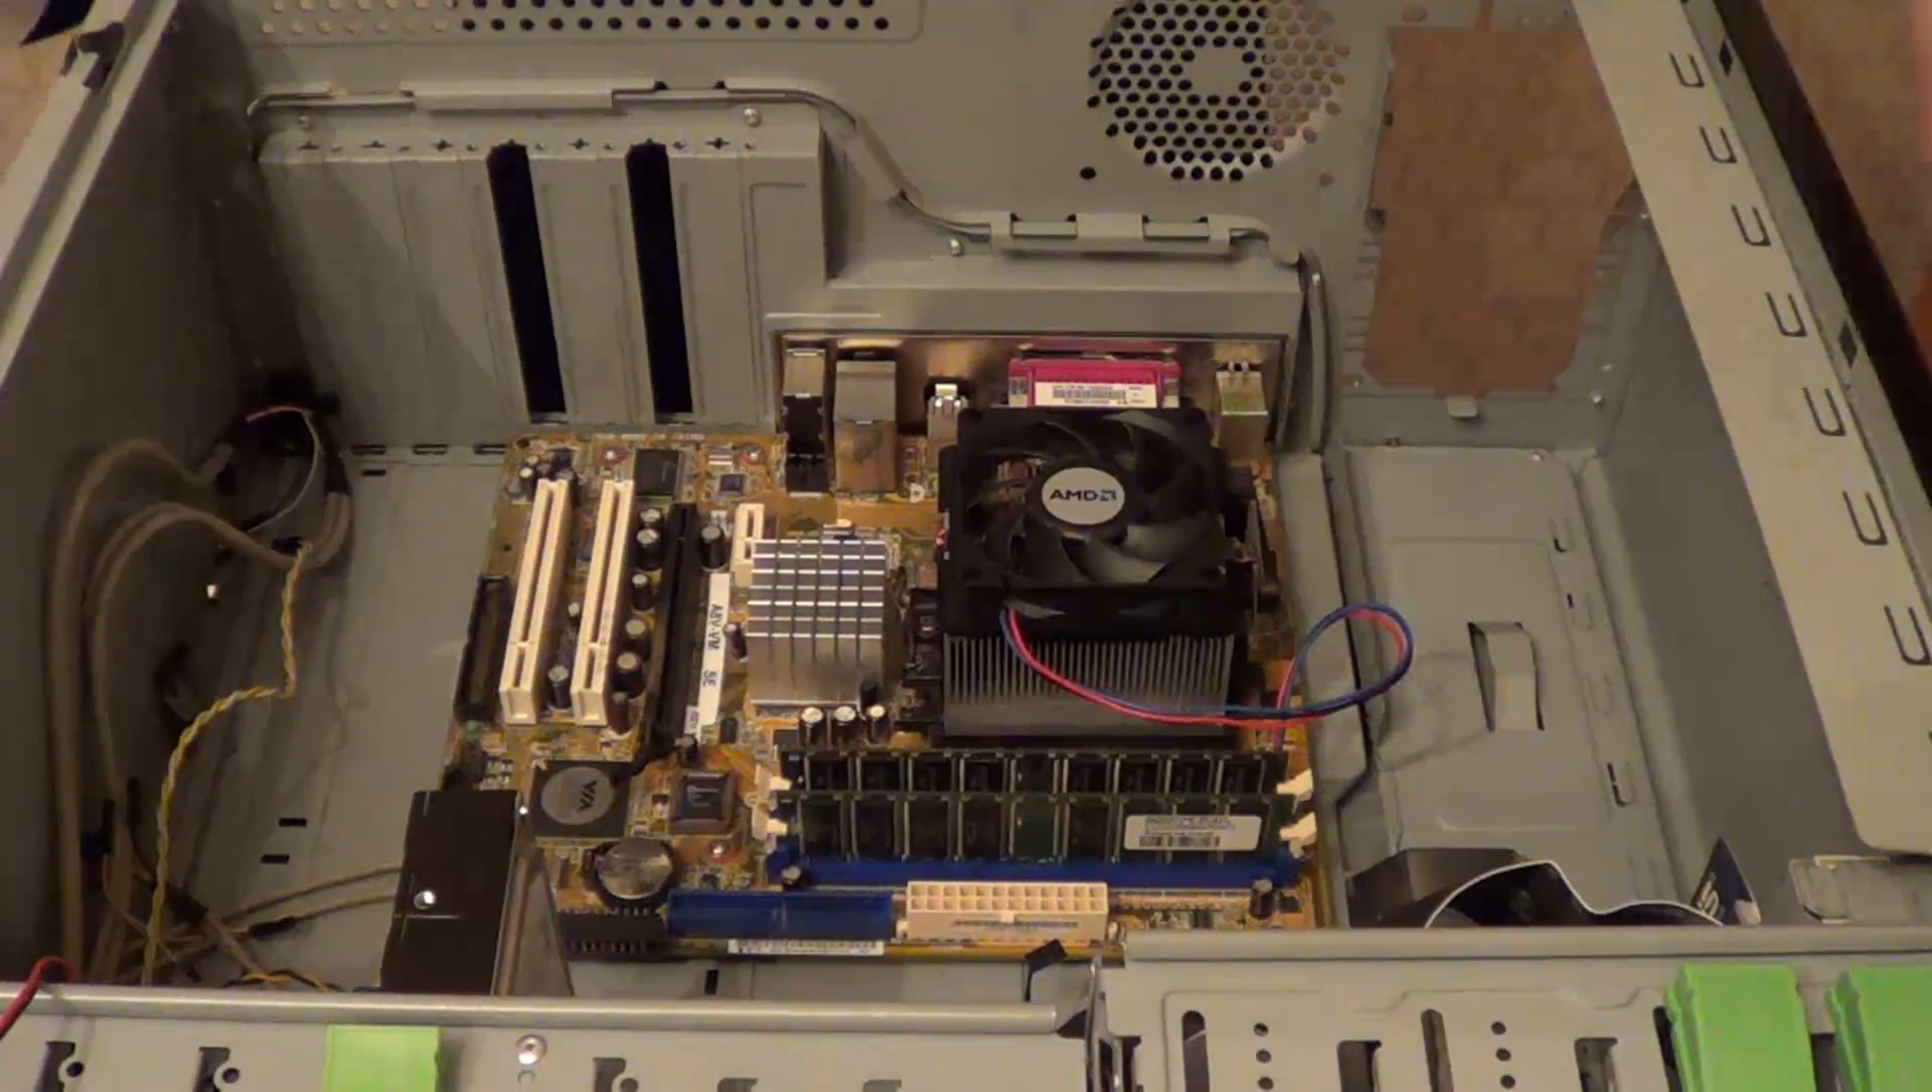So now we've got the motherboard screwed back into the computer.